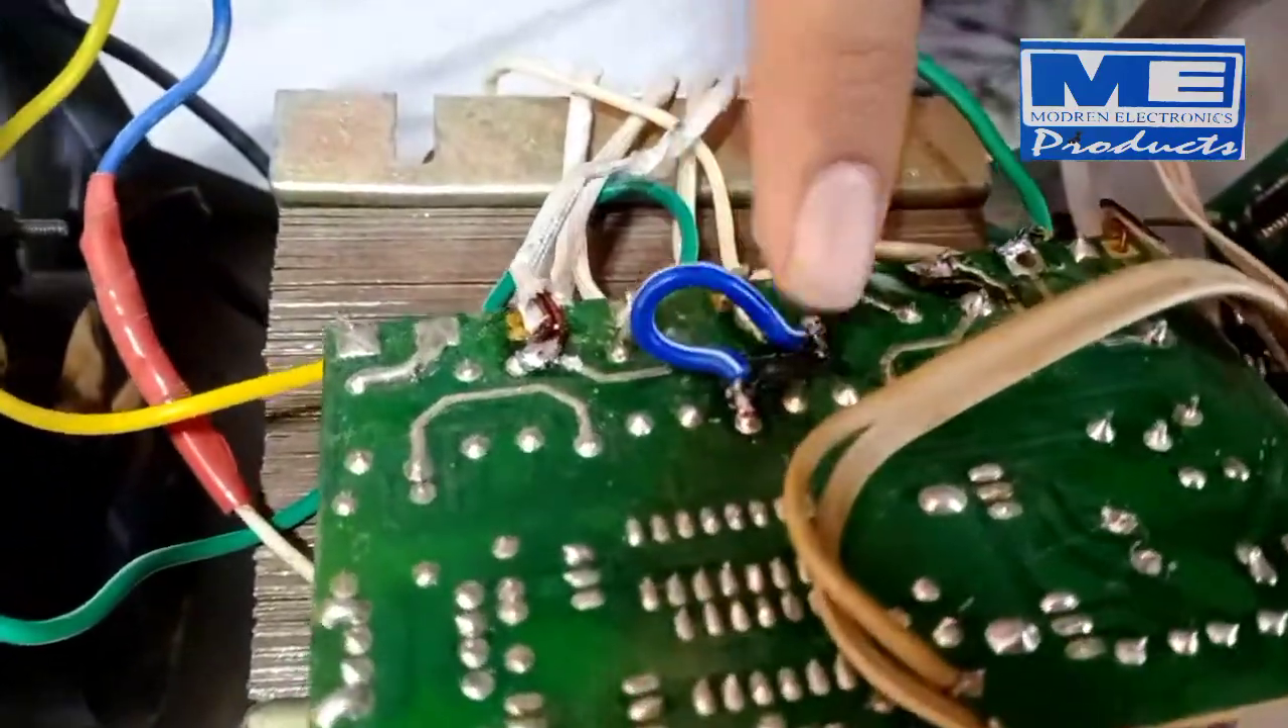یہ دیکھیں ہم نے یہ جمپر لگا لیا ہے۔